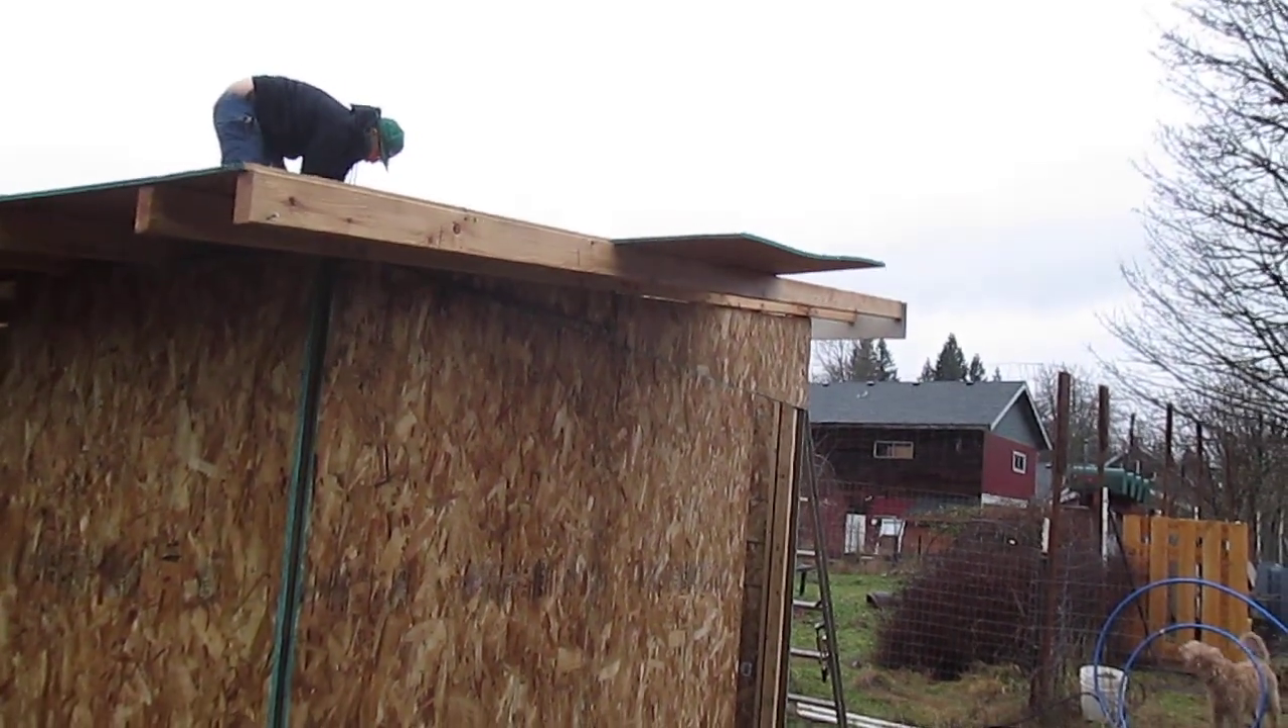See, the sheathing sticks out way over so they have to cut all that off.